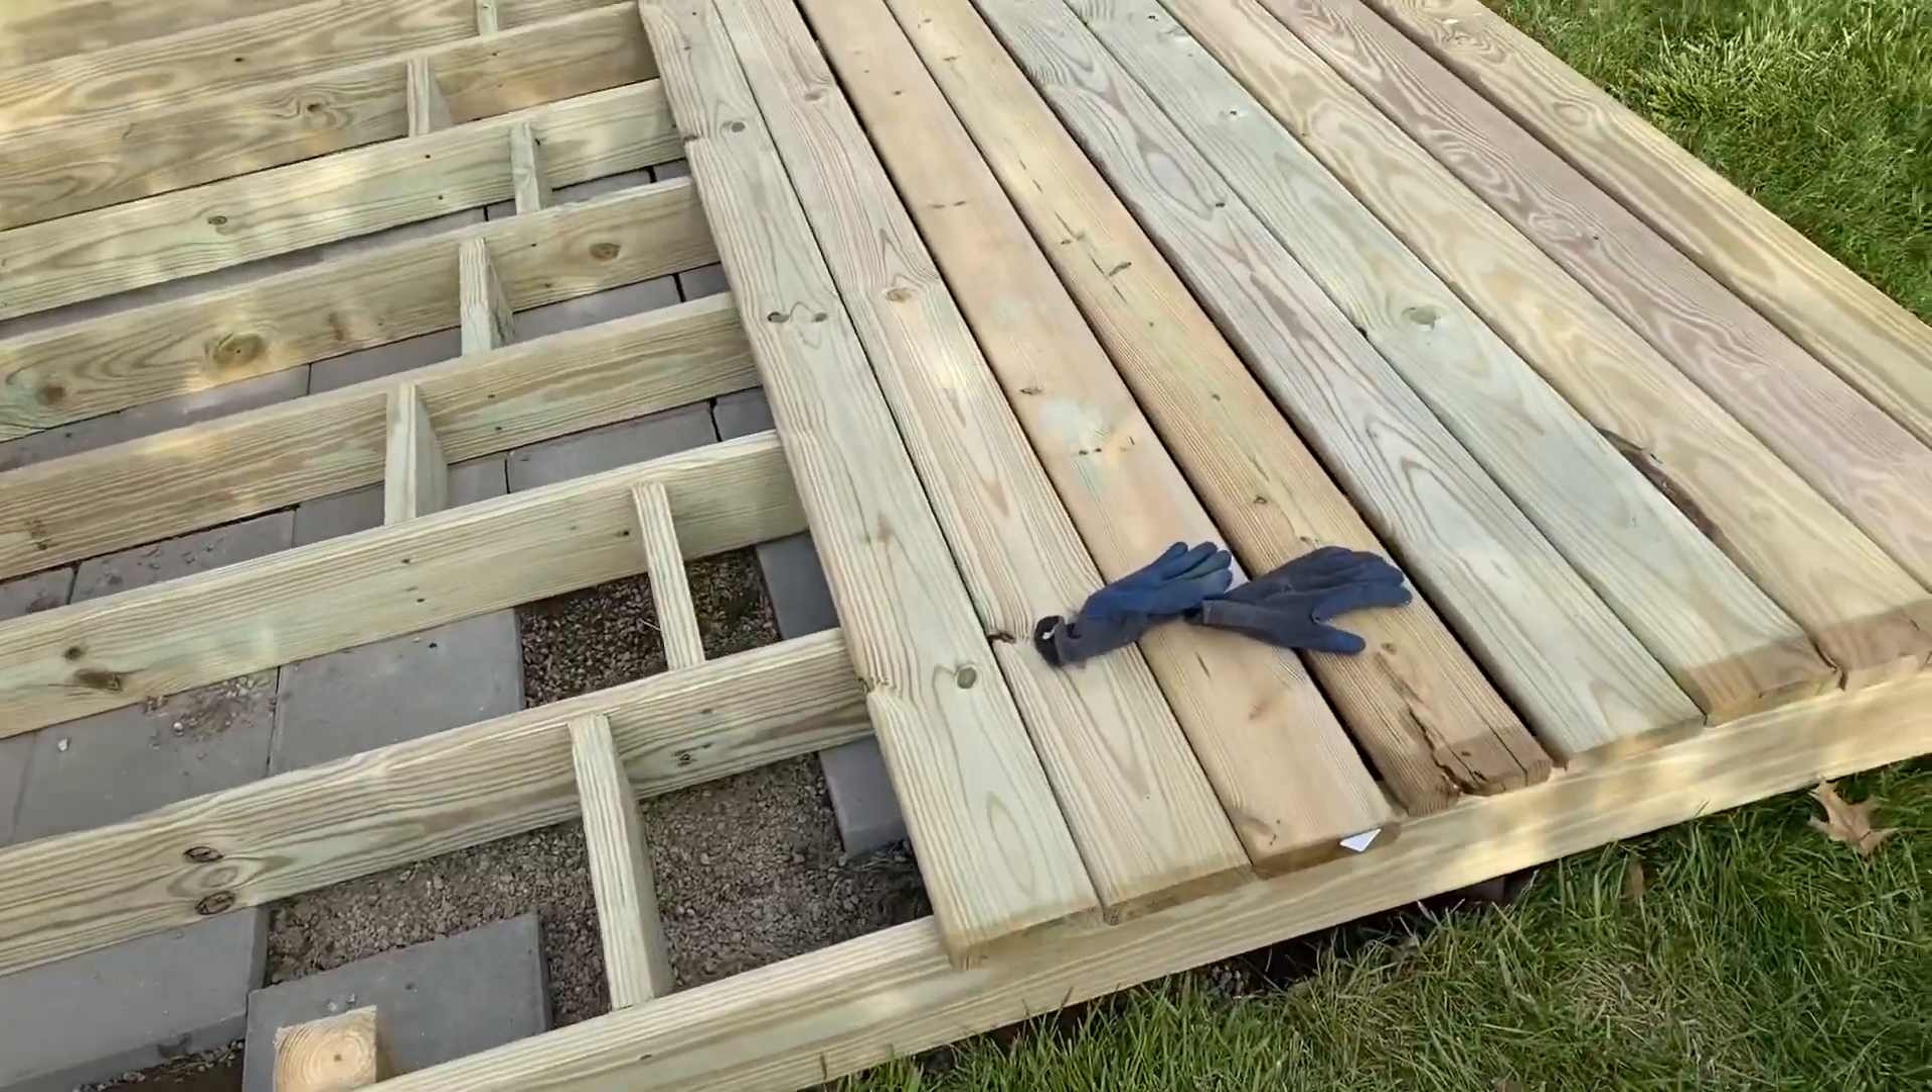The middle beams are all in place.